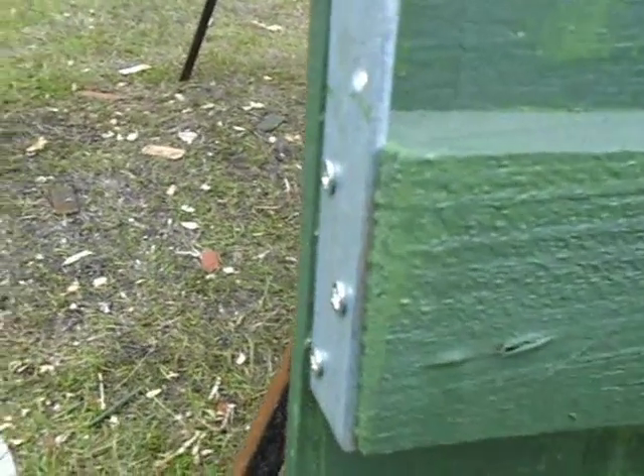You can see the bar there, that metal strap has been attached to this cross brace.